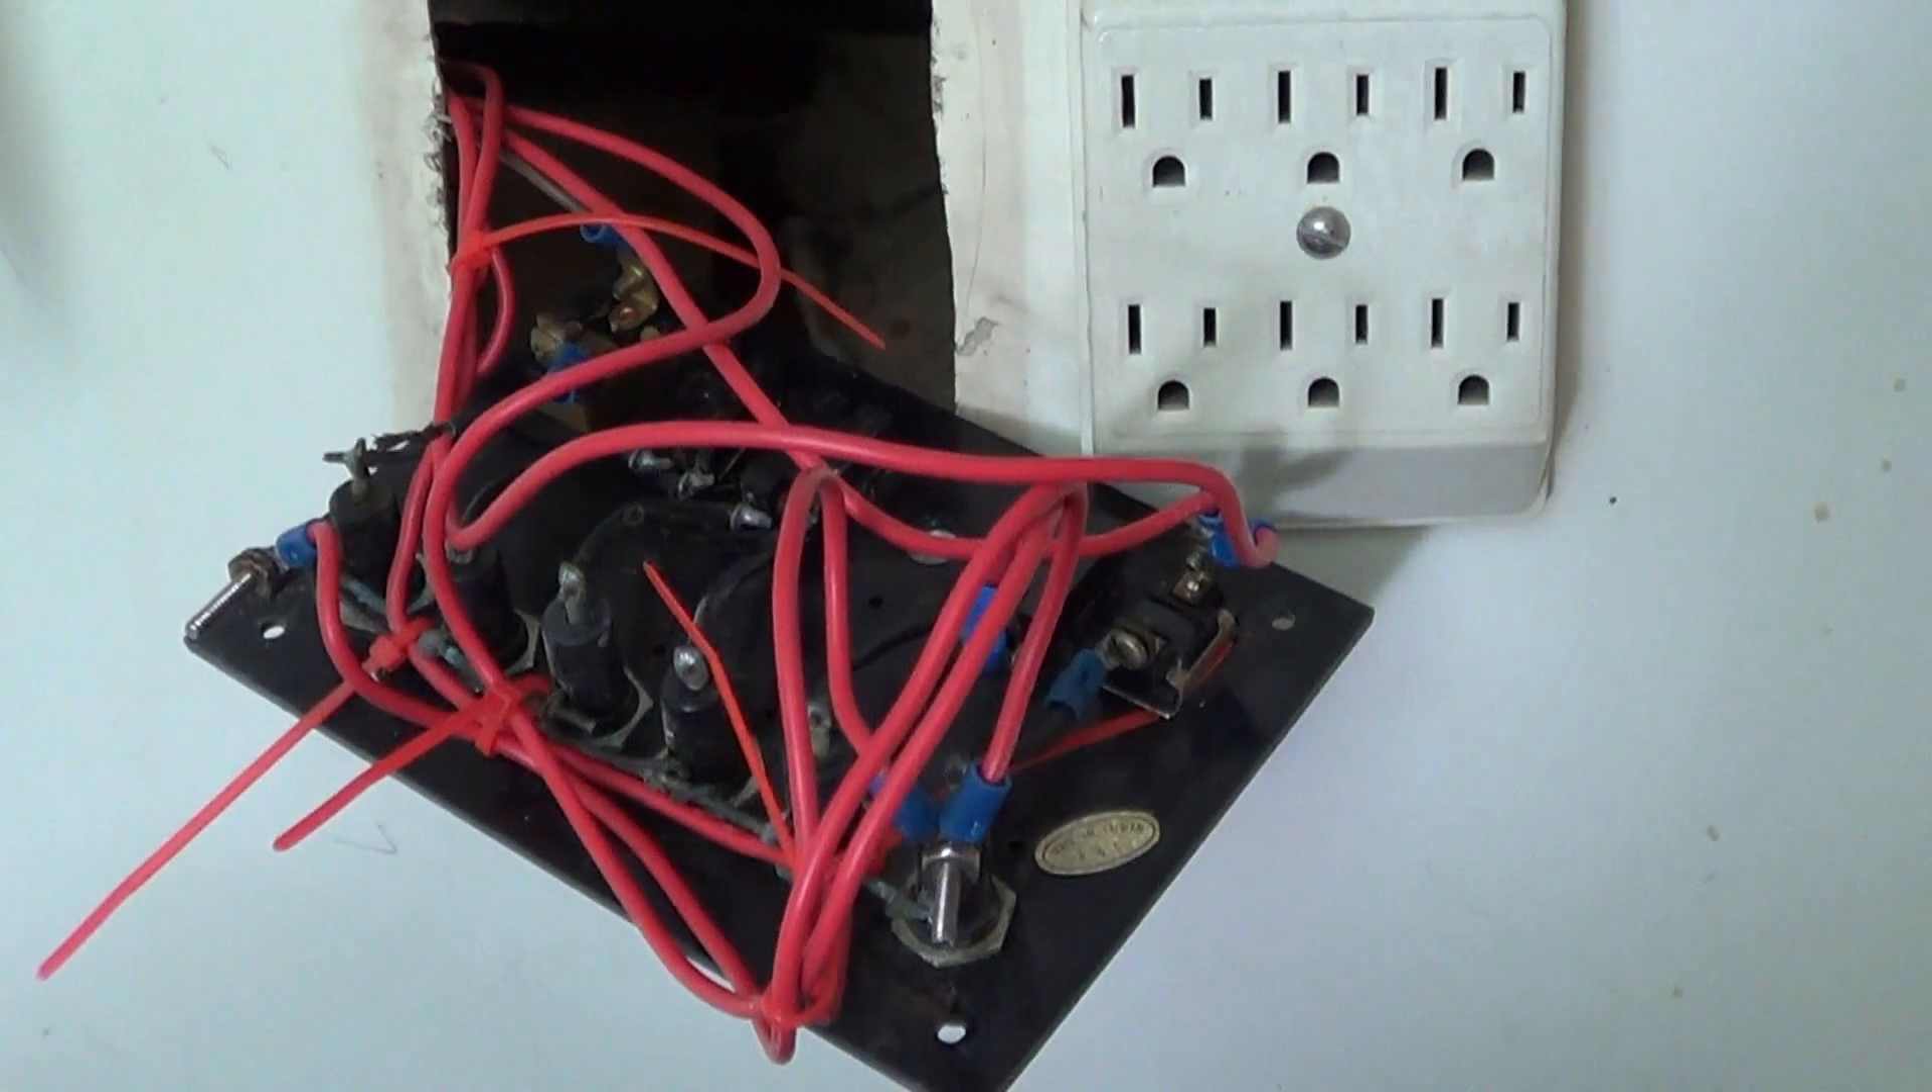I've taken the power panel and taken it off the bulkhead.